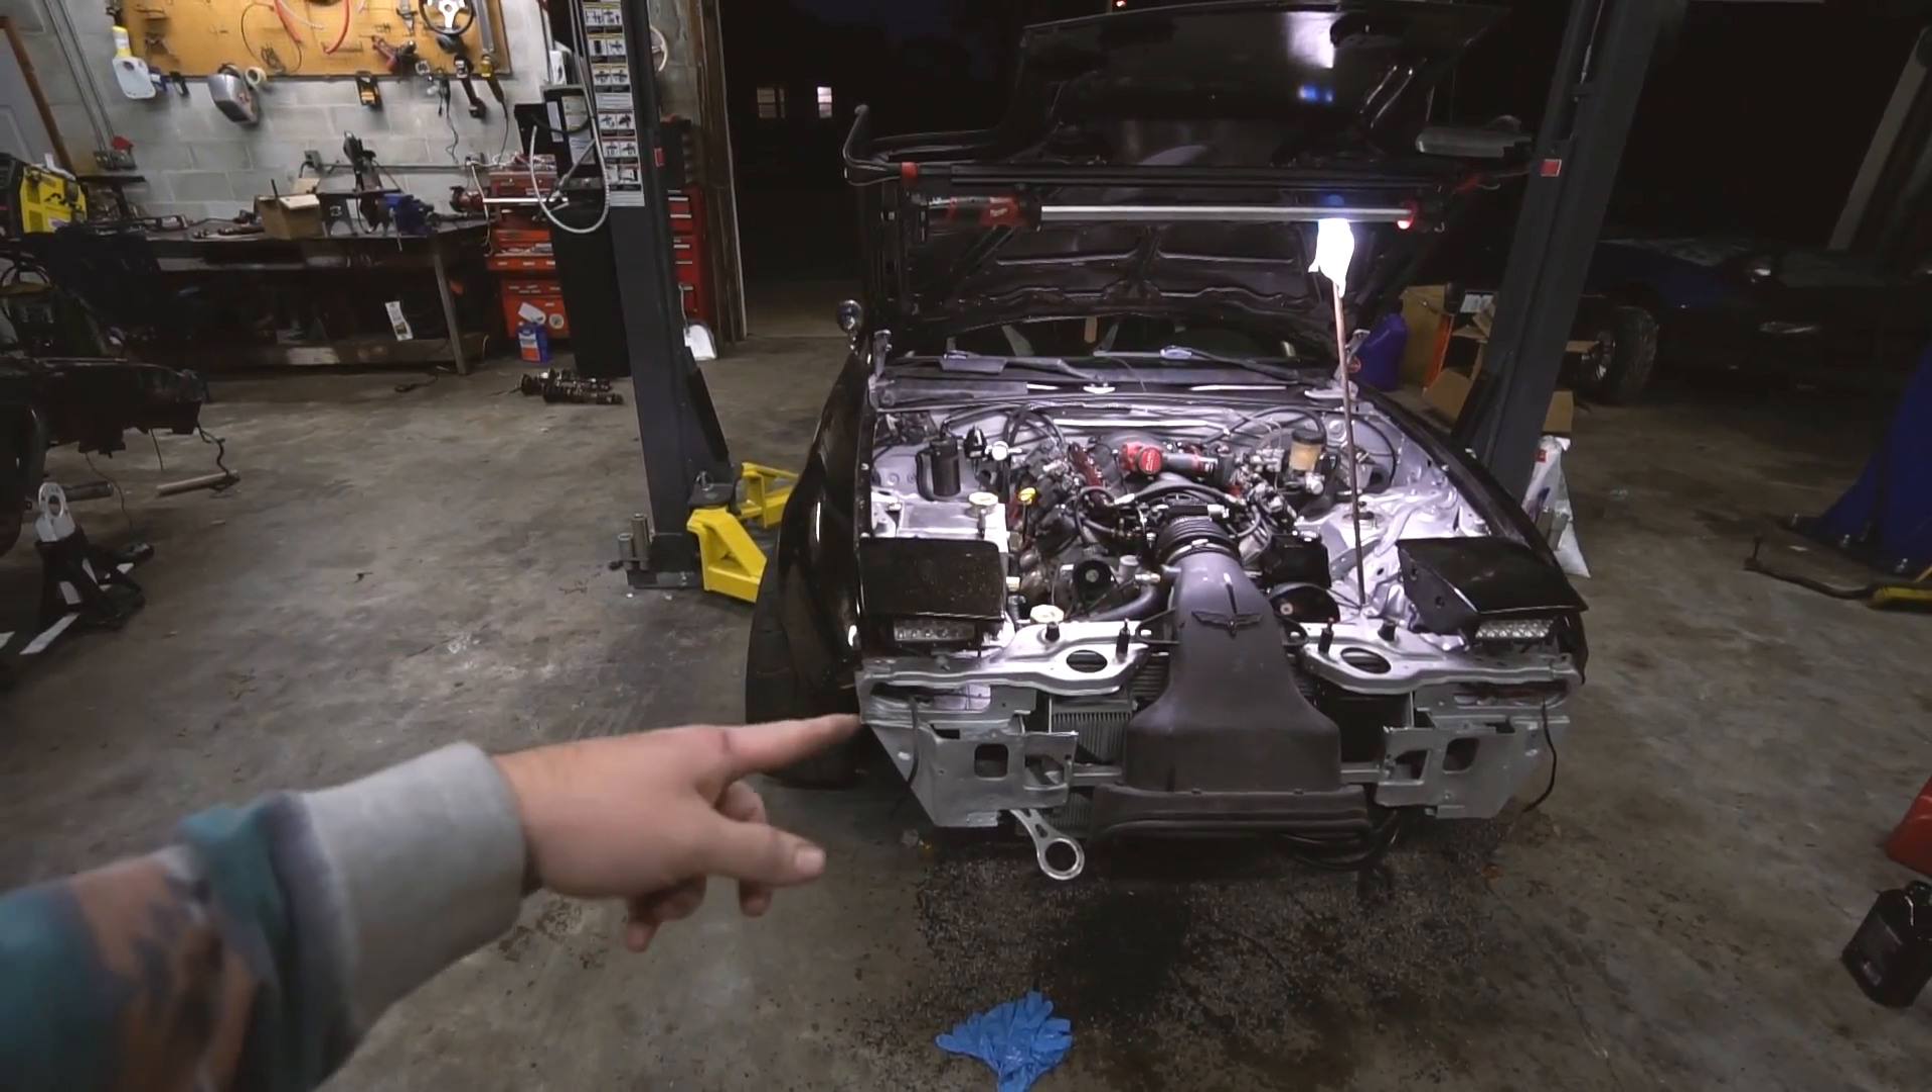I need to throw the front bumper back on.